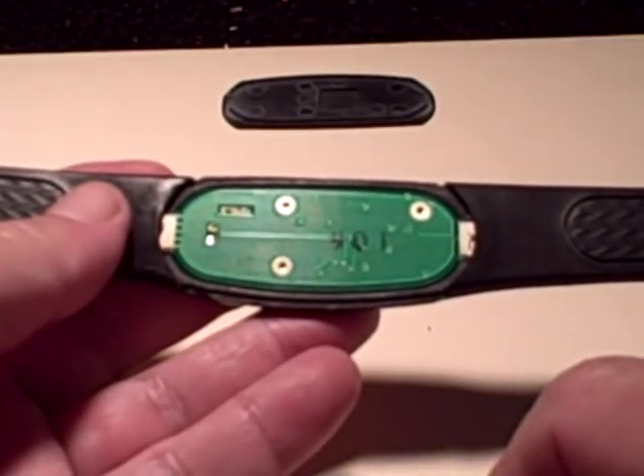There's three screws here. I've already taken them out.